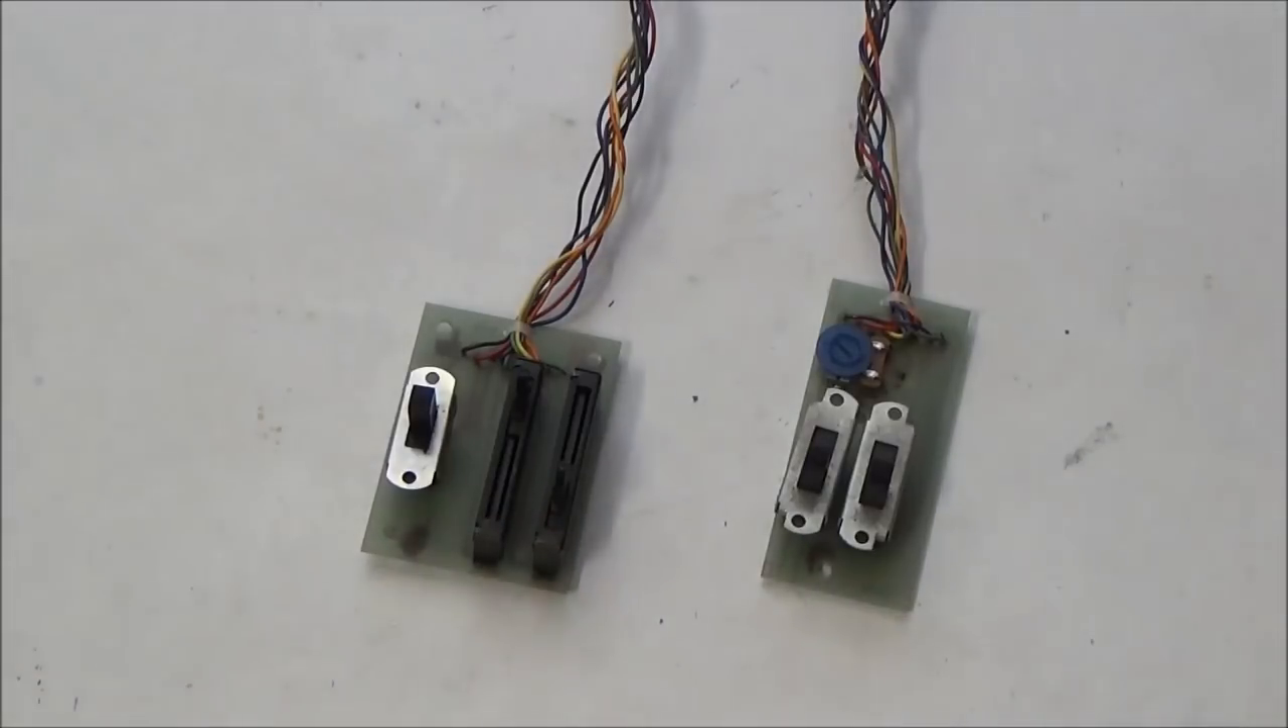So I've taken off the two remaining boards from the upper part of the case, they're just these two small boards that sit to the left and right of the key bed.